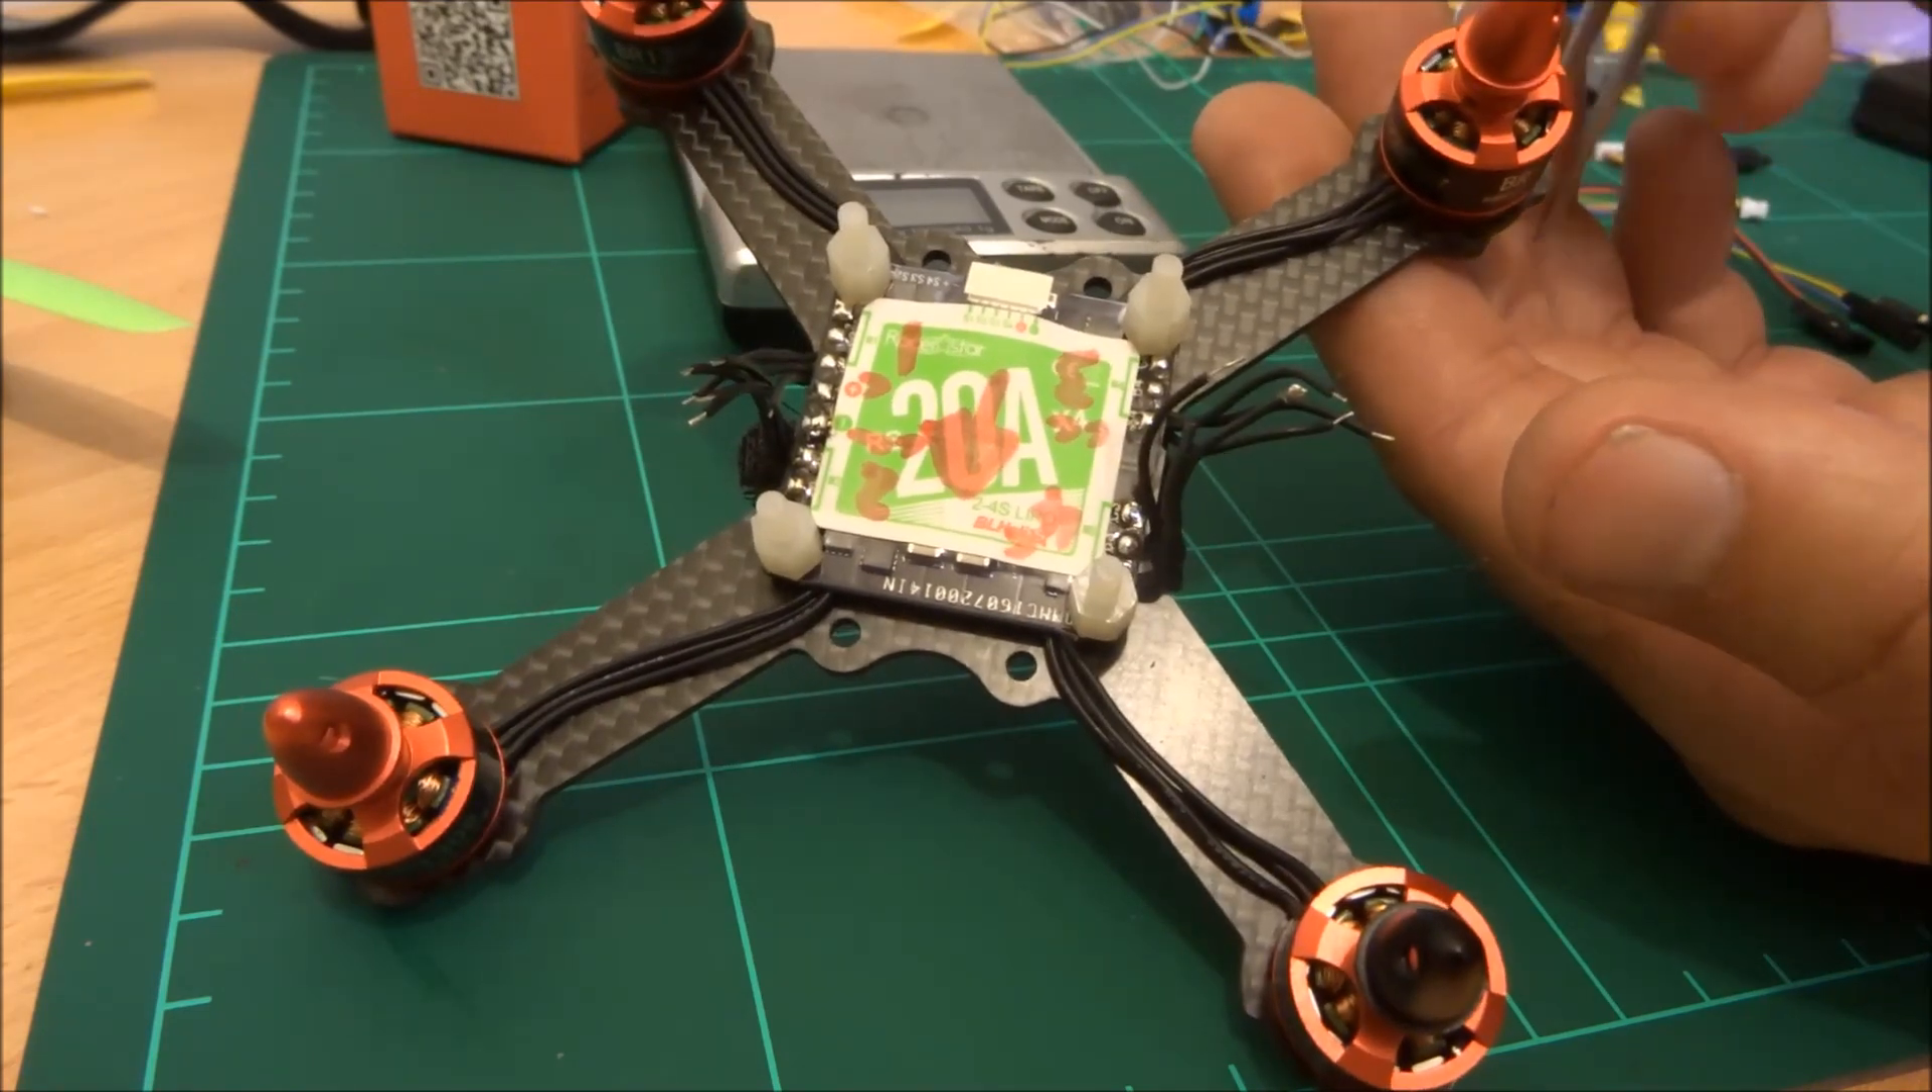Okay so I've gone ahead and mounted all four of the motors.